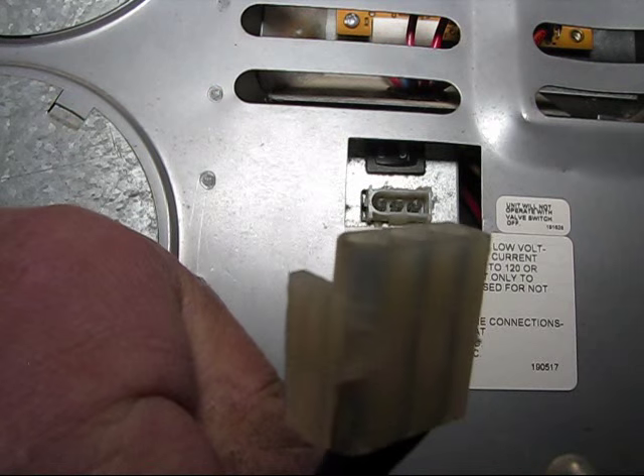And now, the furnace is disconnected.